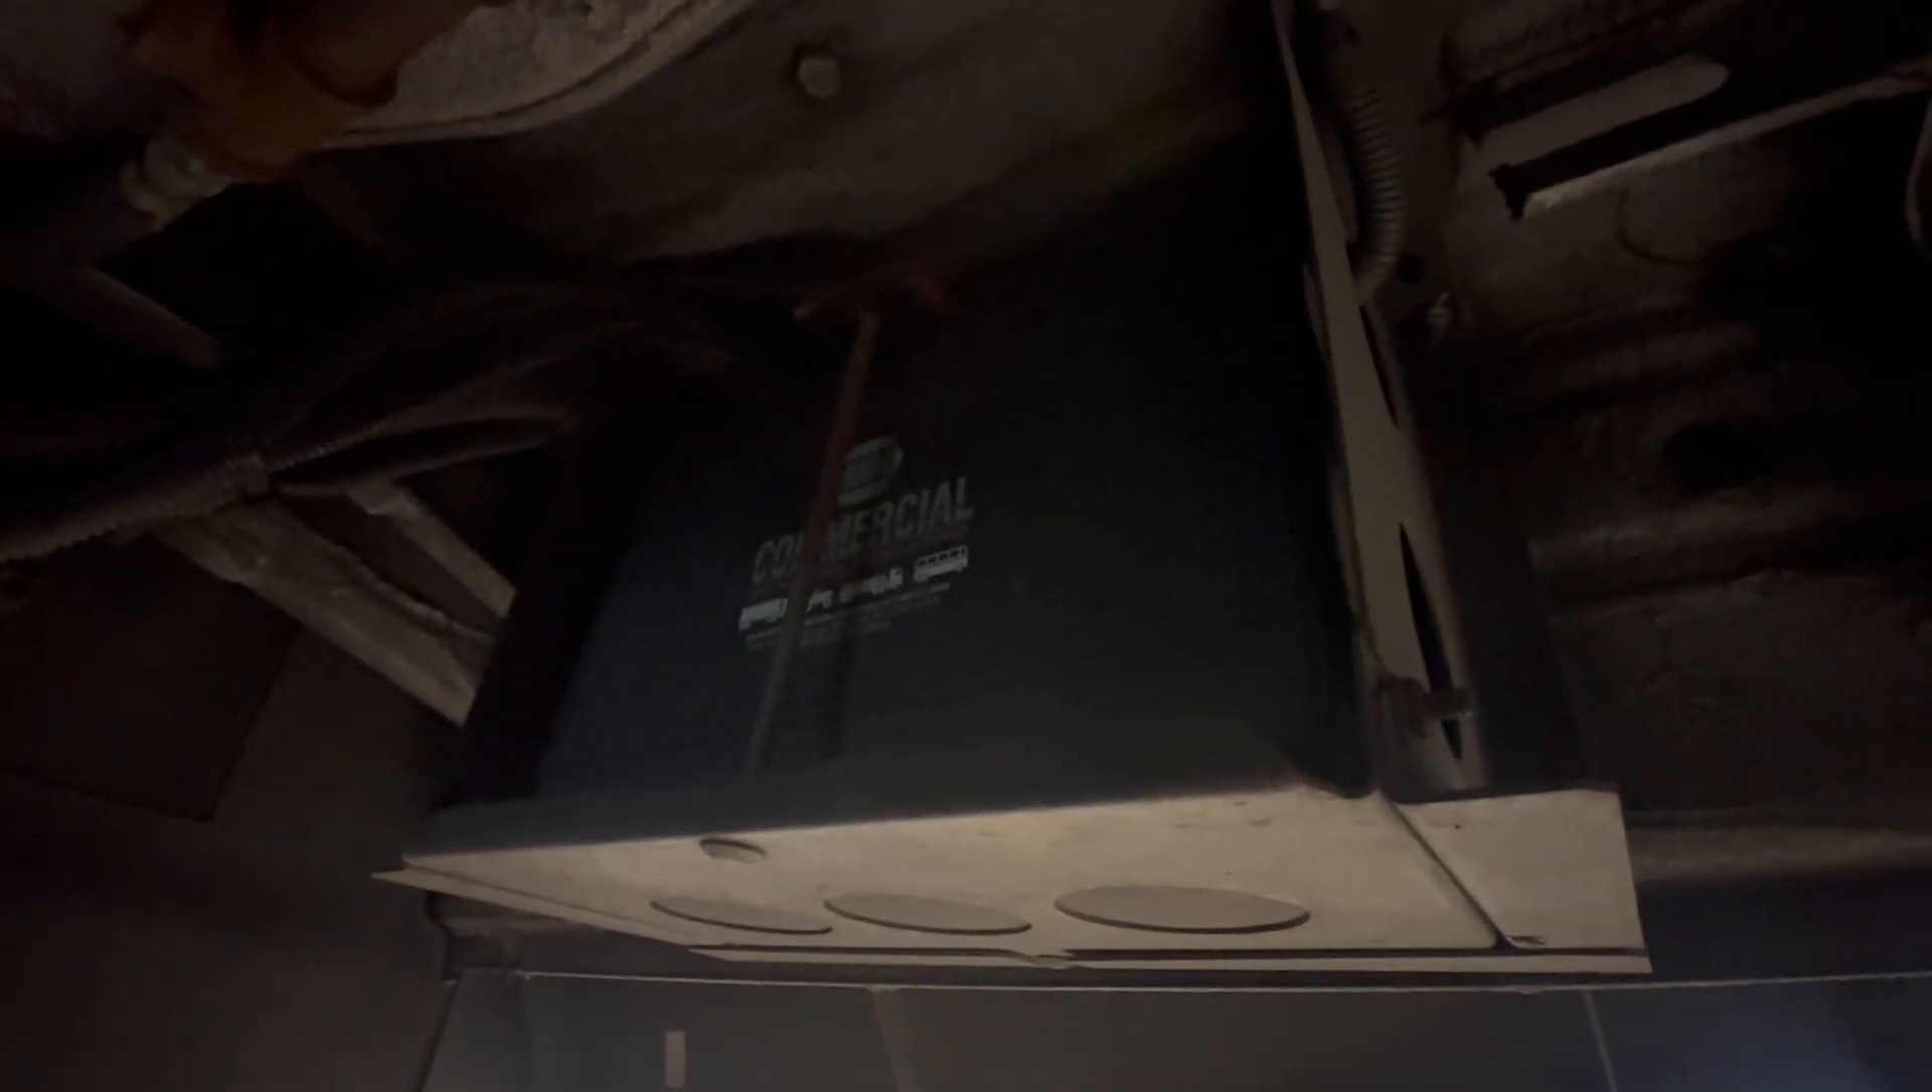And here's the other battery that has yet to be, uh, removed.